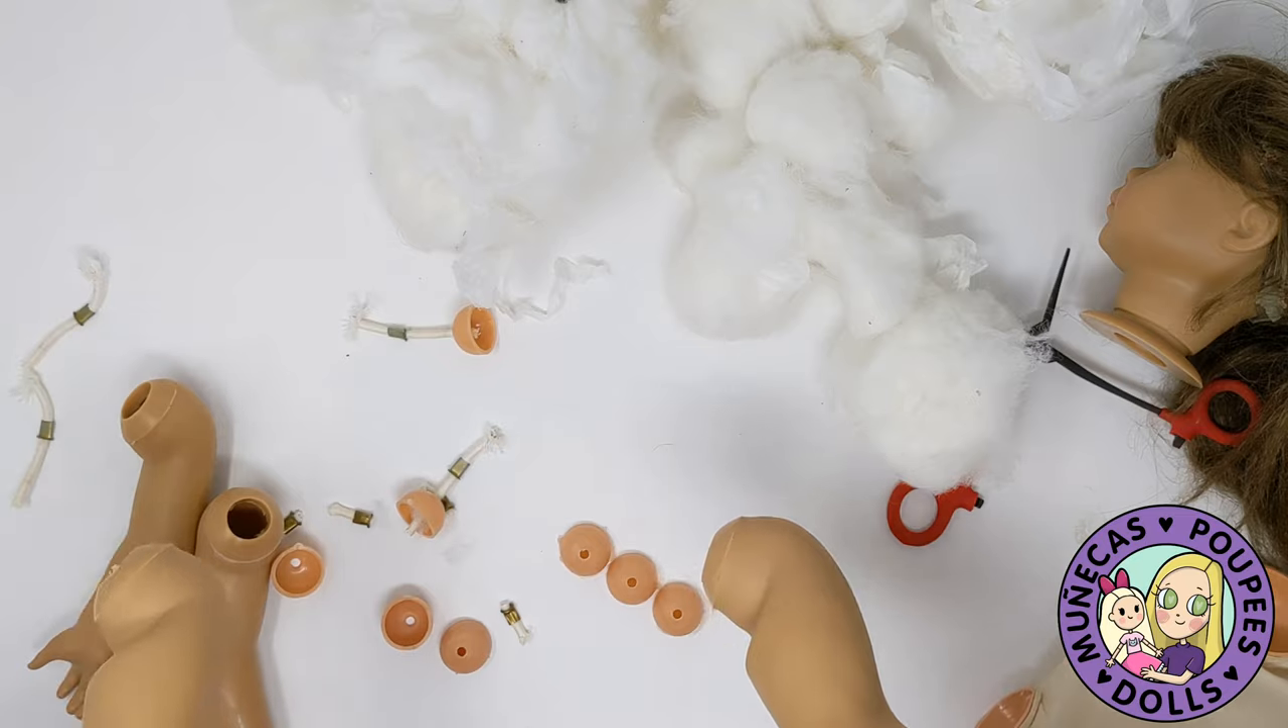All my tension cups are removed now.